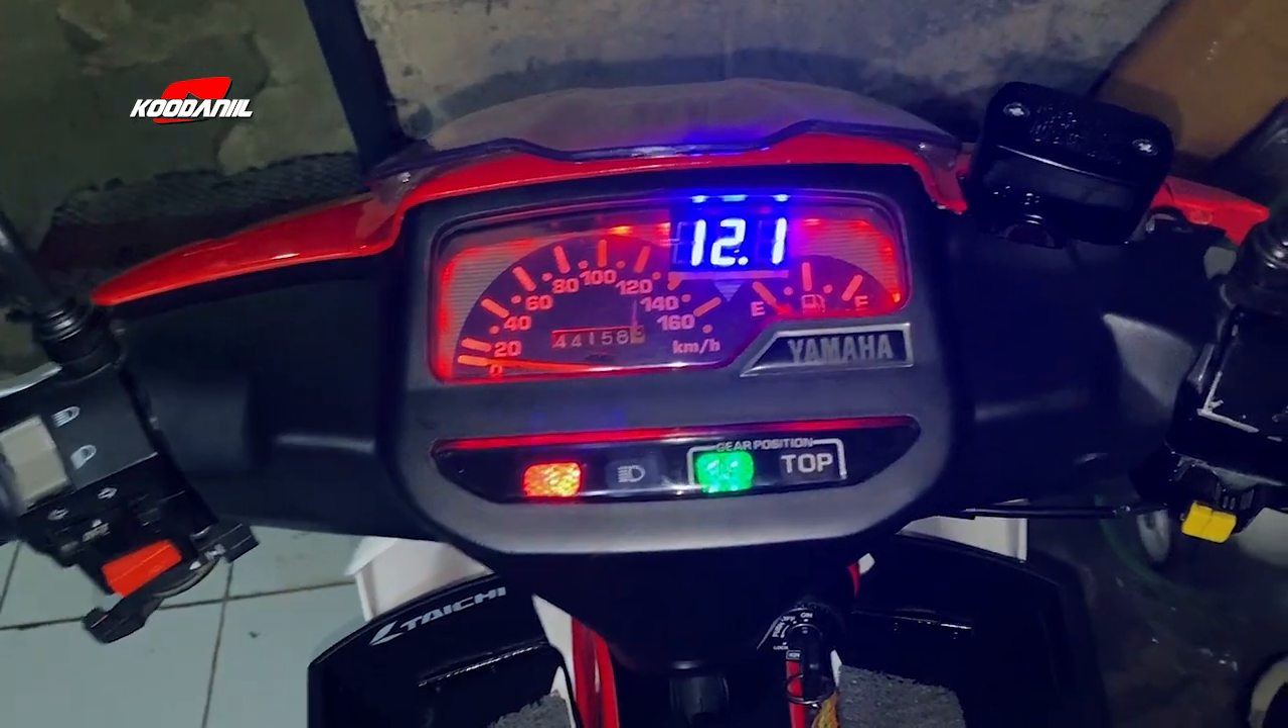Sekarang speedometer gue udah Terpasang rapih semuanya.